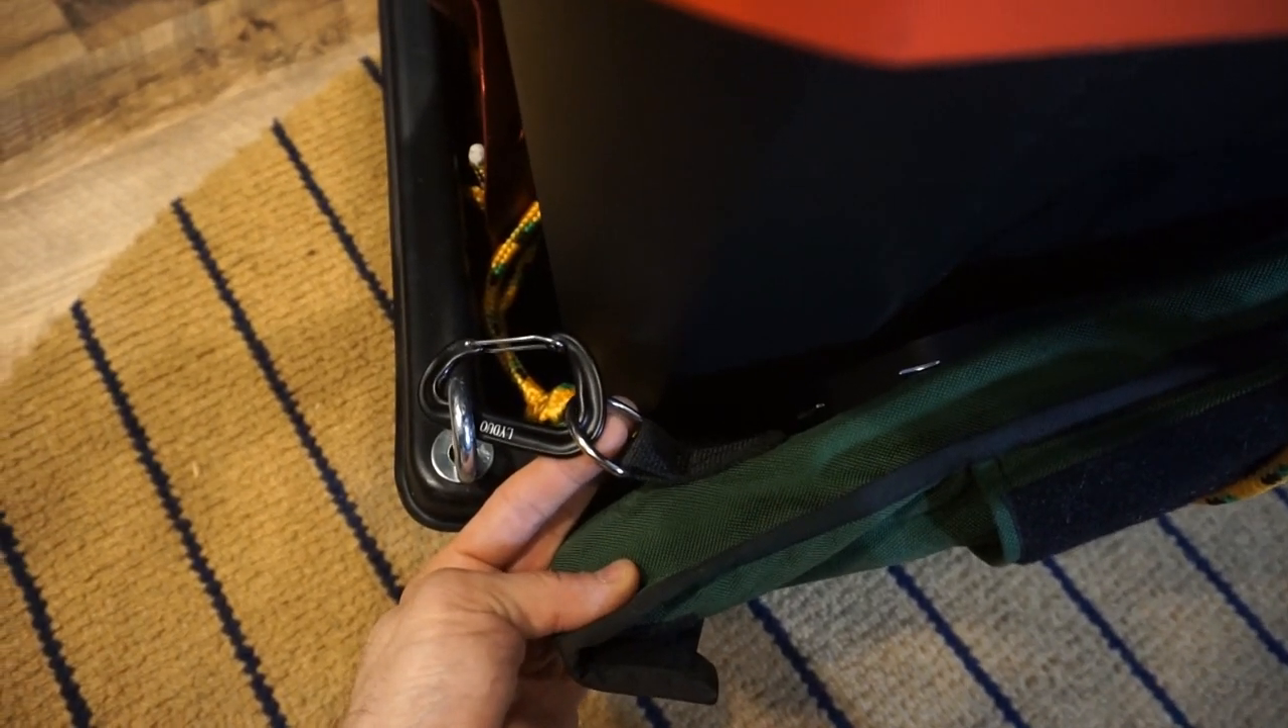So first is for the saw you'll notice that I did take one of these d-rings and just loop it onto the carabiner so that way even if it slides out of place it absolutely cannot go anywhere.